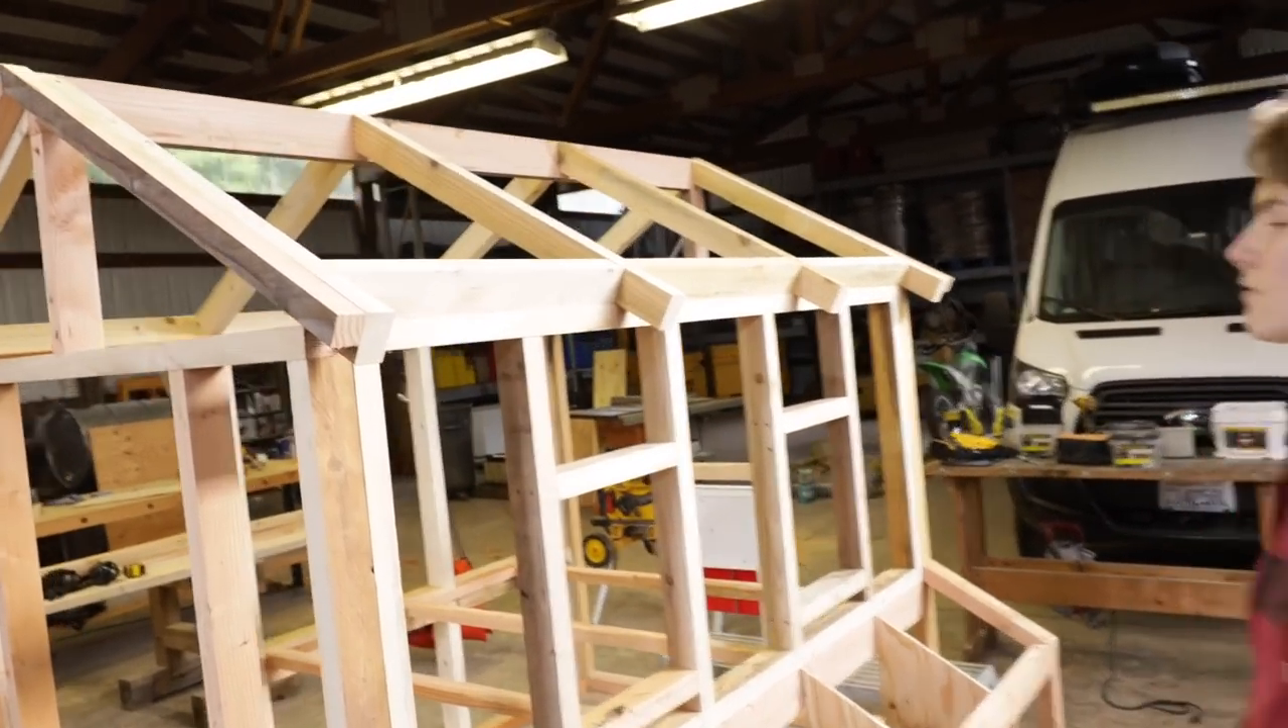And then we worked on making sure all of the rafters and center beam and everything were on.